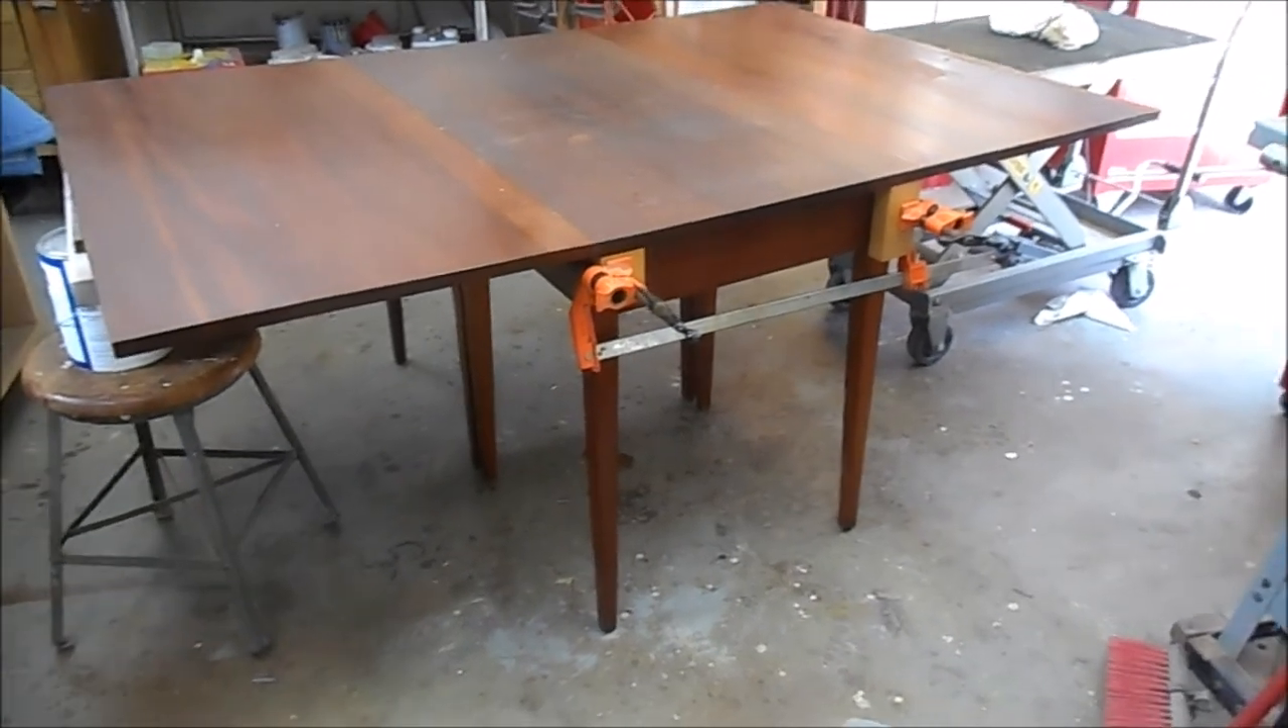Okay the leg assemblies are on we've got the pipe clamps on clamping up the new joint long ways.